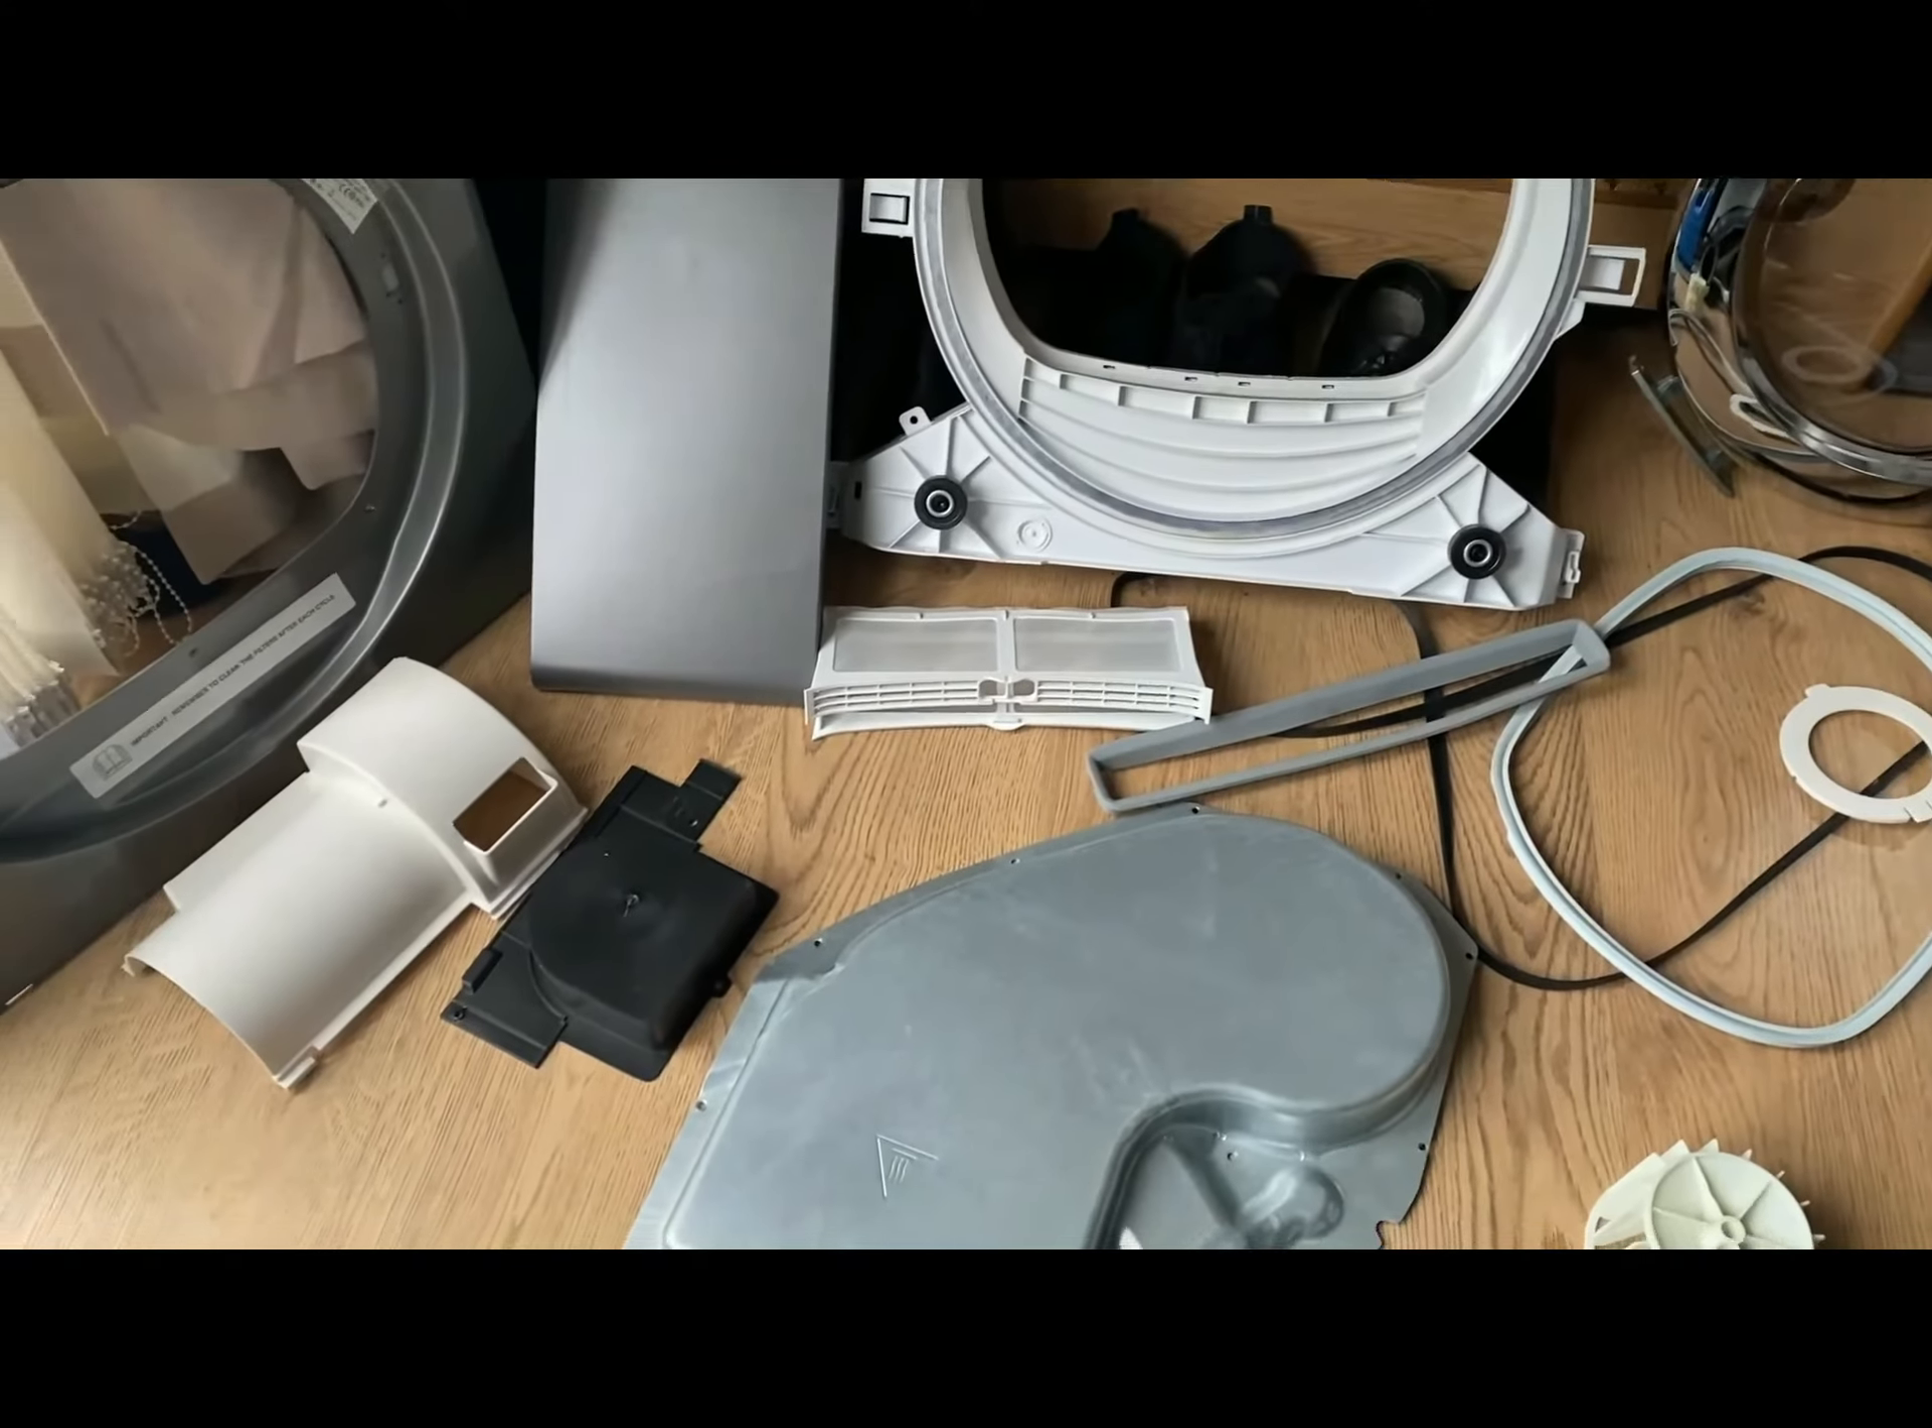I've got all the parts. Which I've cleaned. Laid out. And nice and dry now. Just got to refit them.